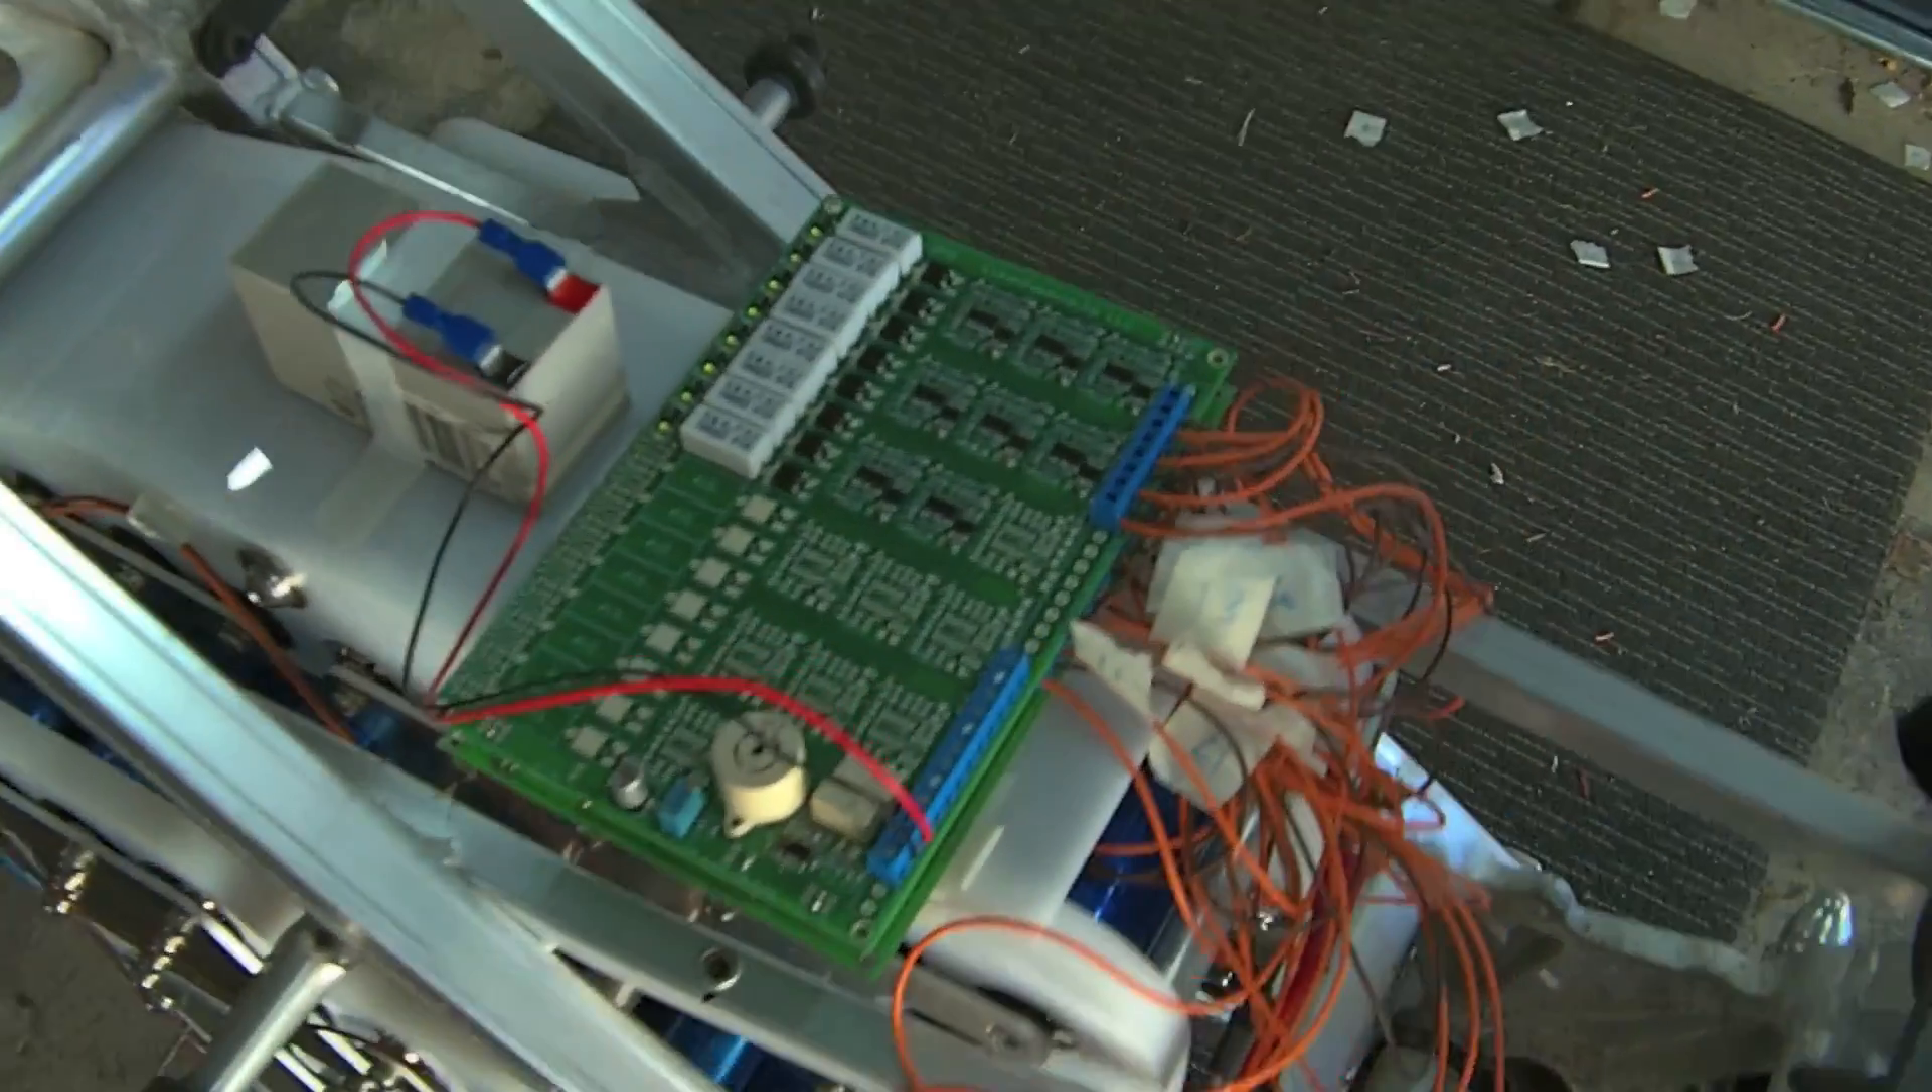I have temporarily placed the BMS system on the top of the pack here and temporarily wired them in.